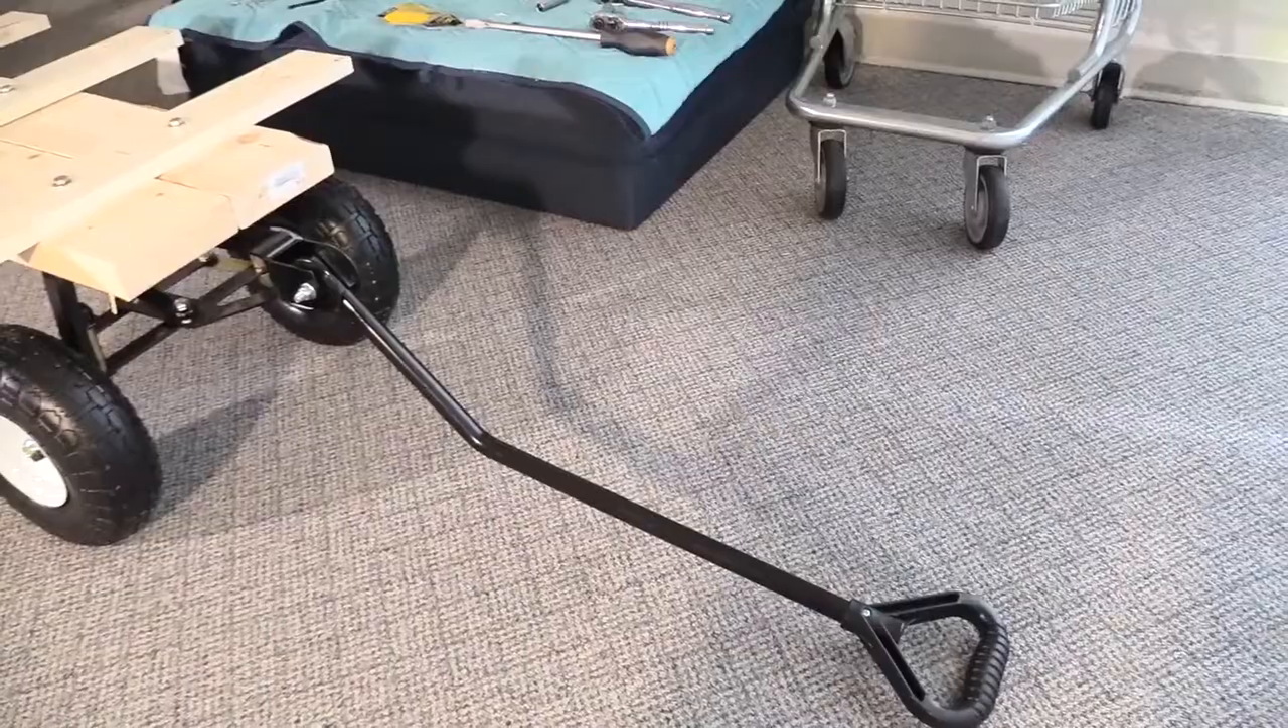Well as you guys can see I finally got the handle attached nice long handle that's gonna go straight on the back of my rad runner electric cargo bike whenever it arrives.